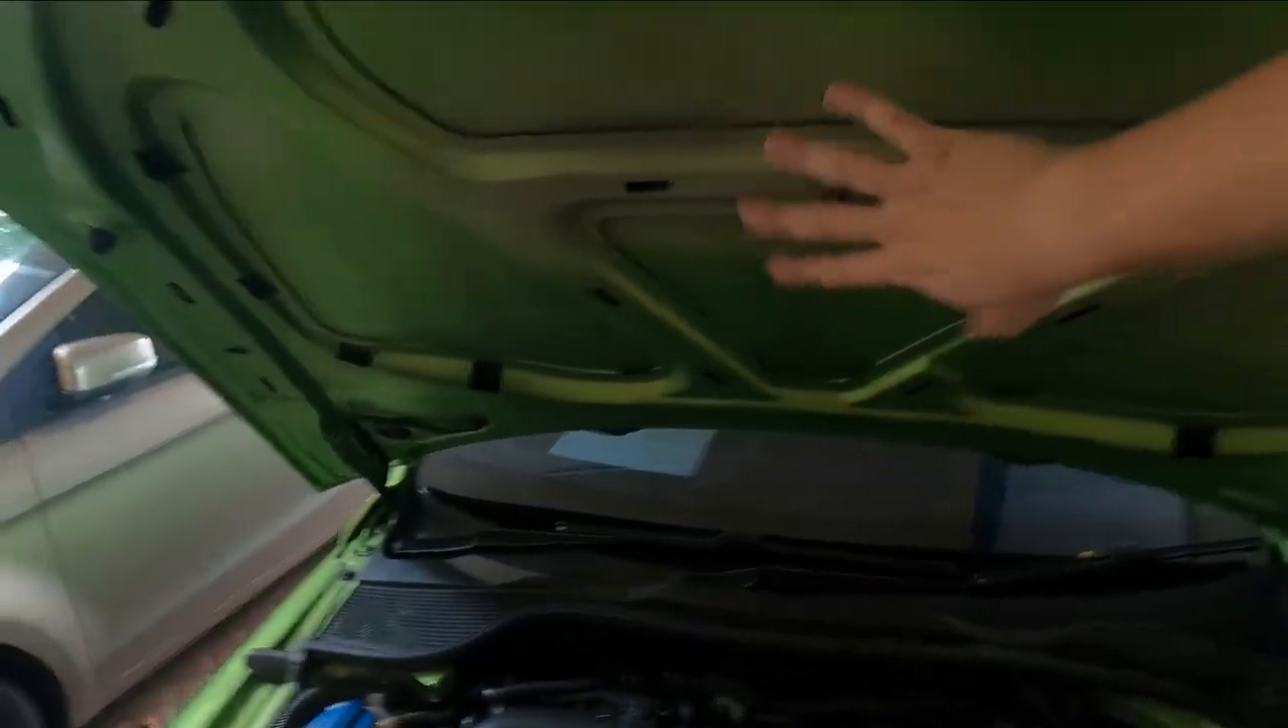And this is how the hood looks without the insulation.